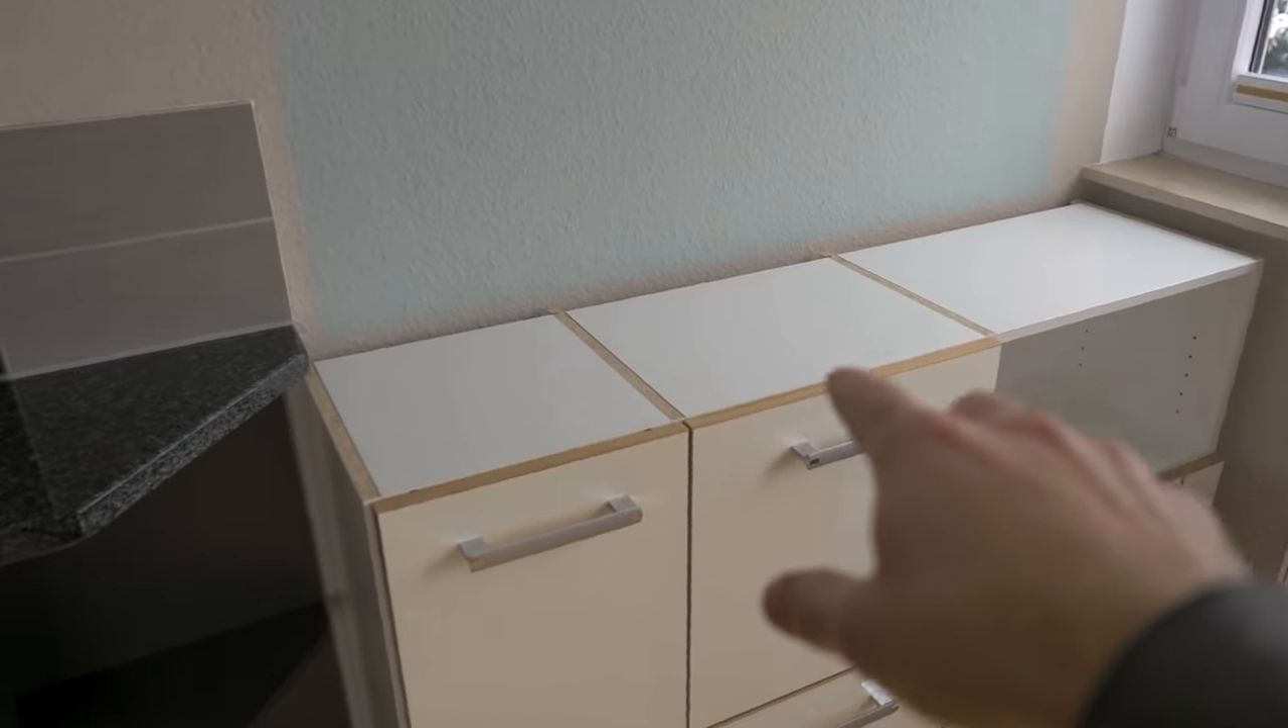Last part missing is the top.